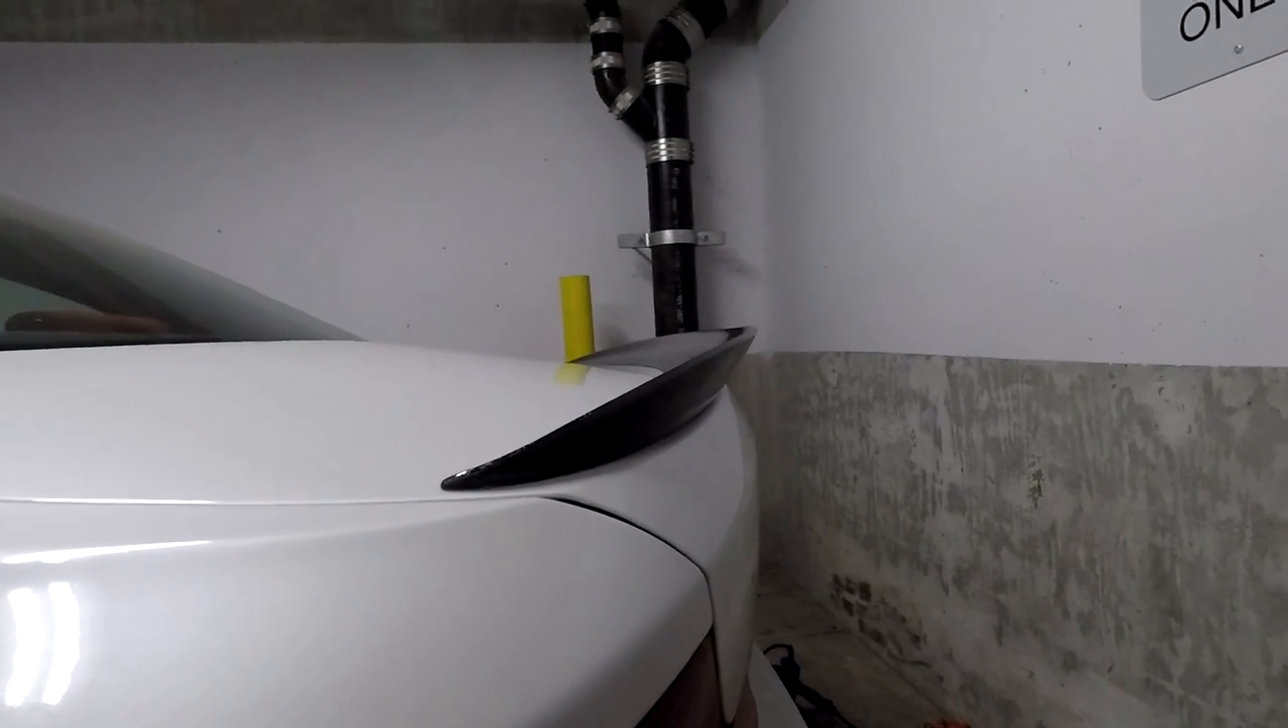The spoiler is all fitted in.